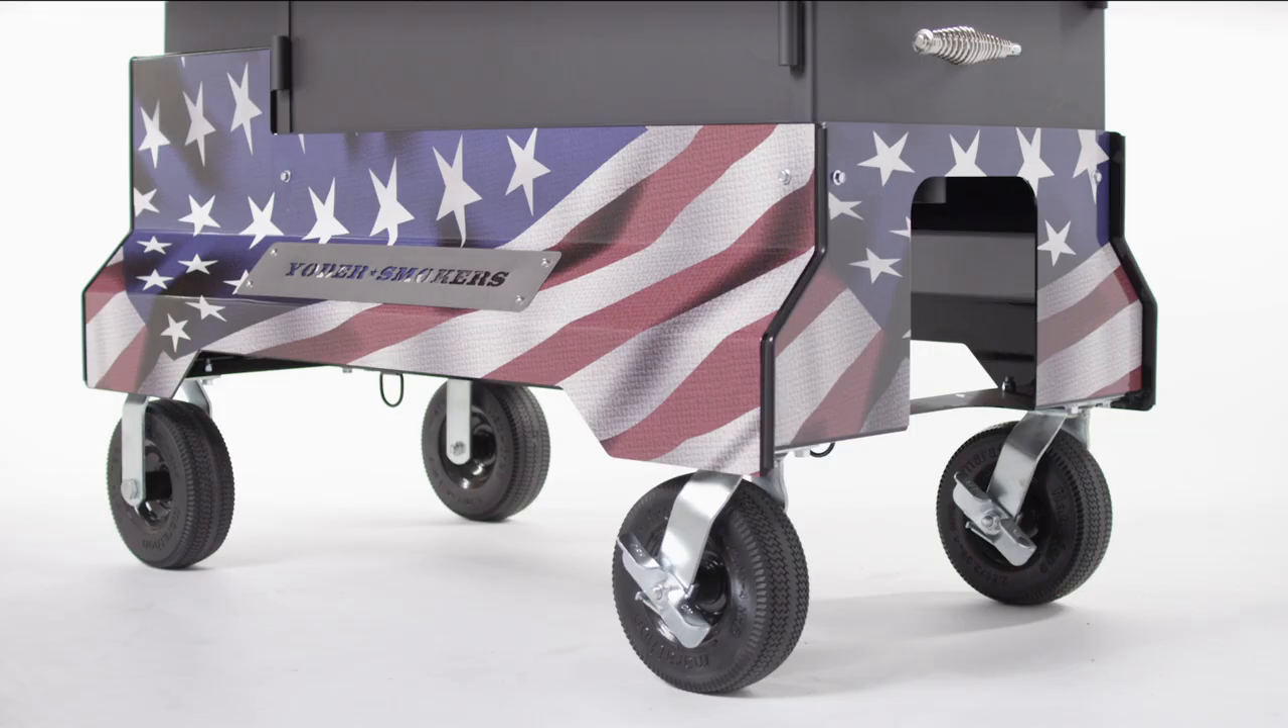Your new wrap is now fully installed and you're ready to get cooking.